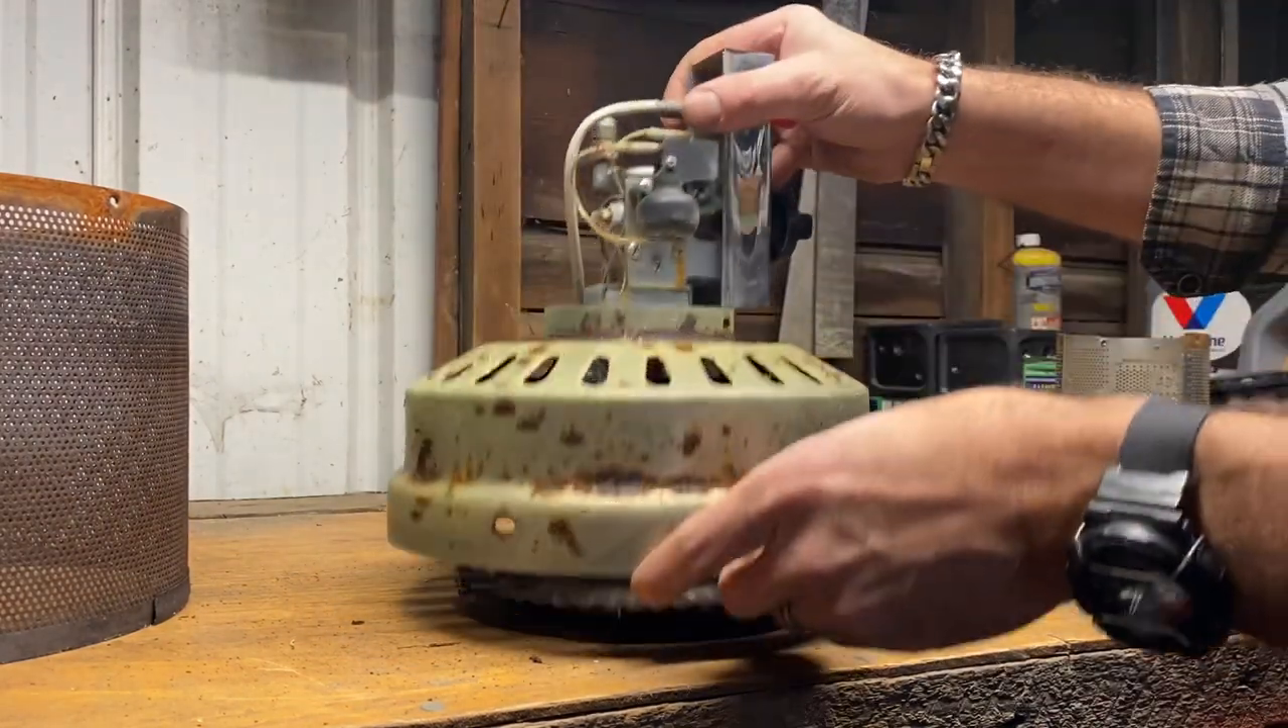All right so at this point we have the heater head off the stand, we have the screen off of the burner section, and now we're exposing what we need to work on.